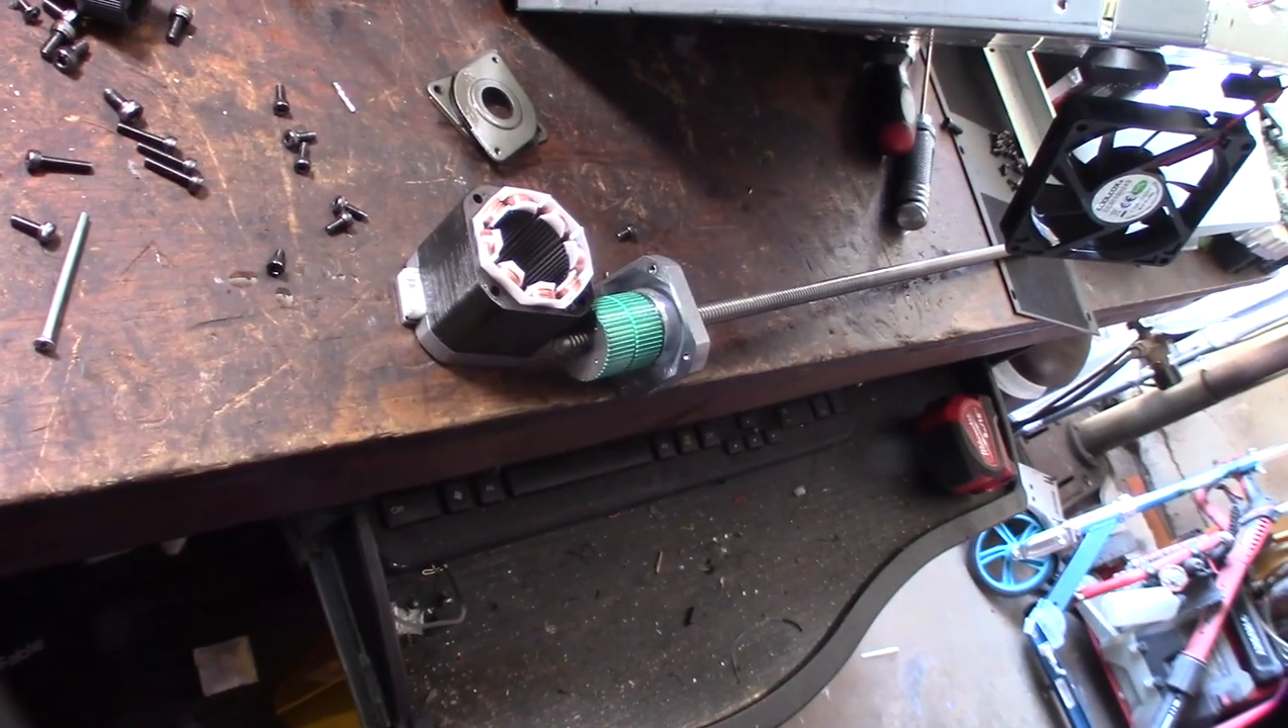All right so that's the motor taken apart just the top part comes out.